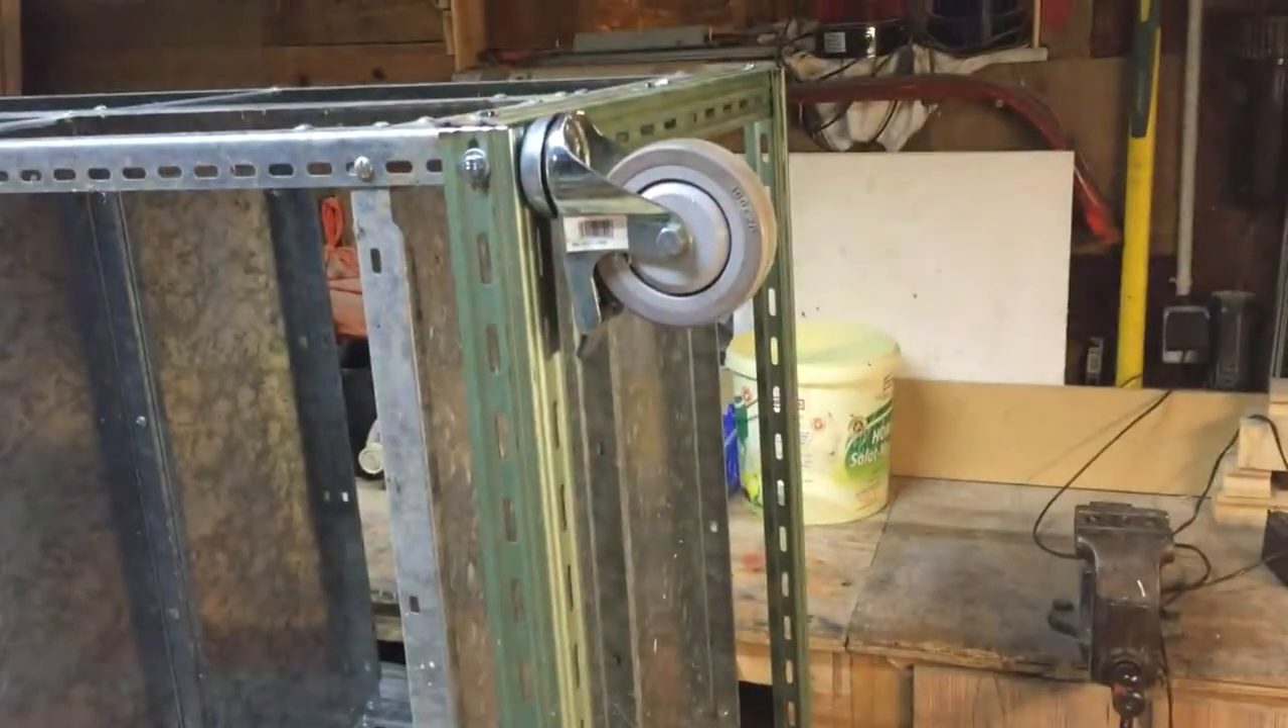Bon alors le cadre est mis en place comme tu vois devant toi.